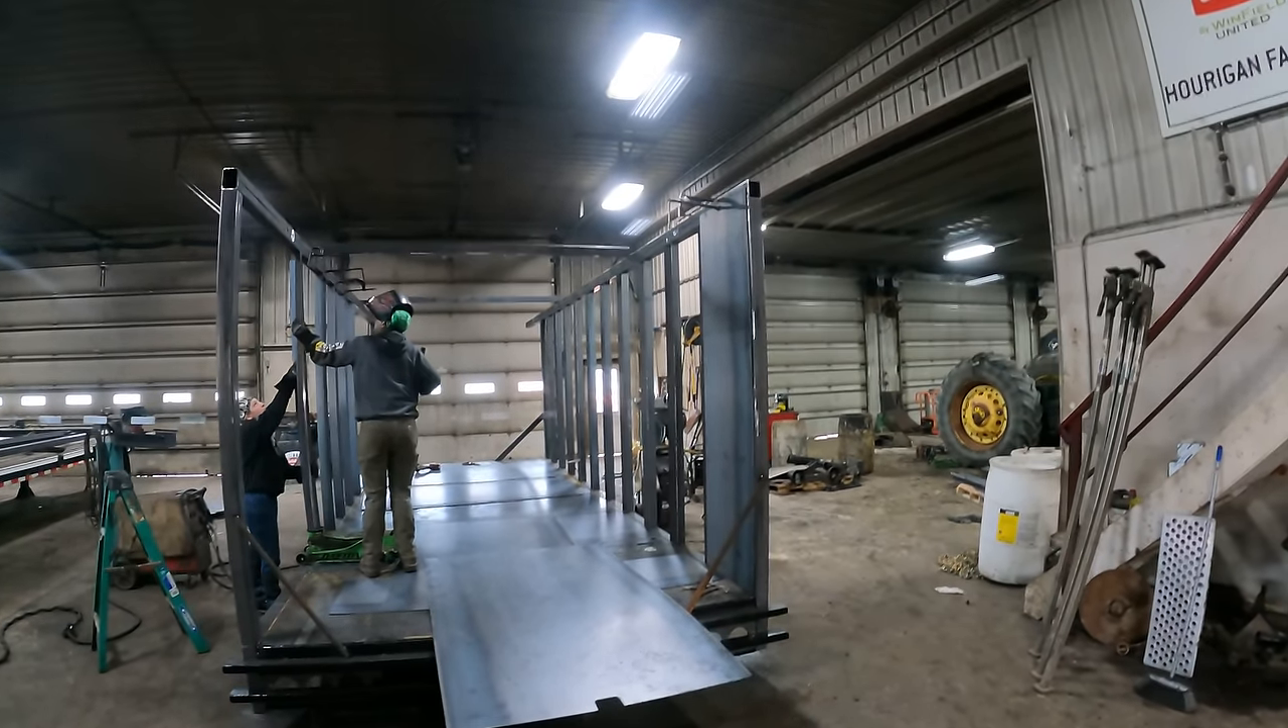Well they've got the posts up on this right hand side.